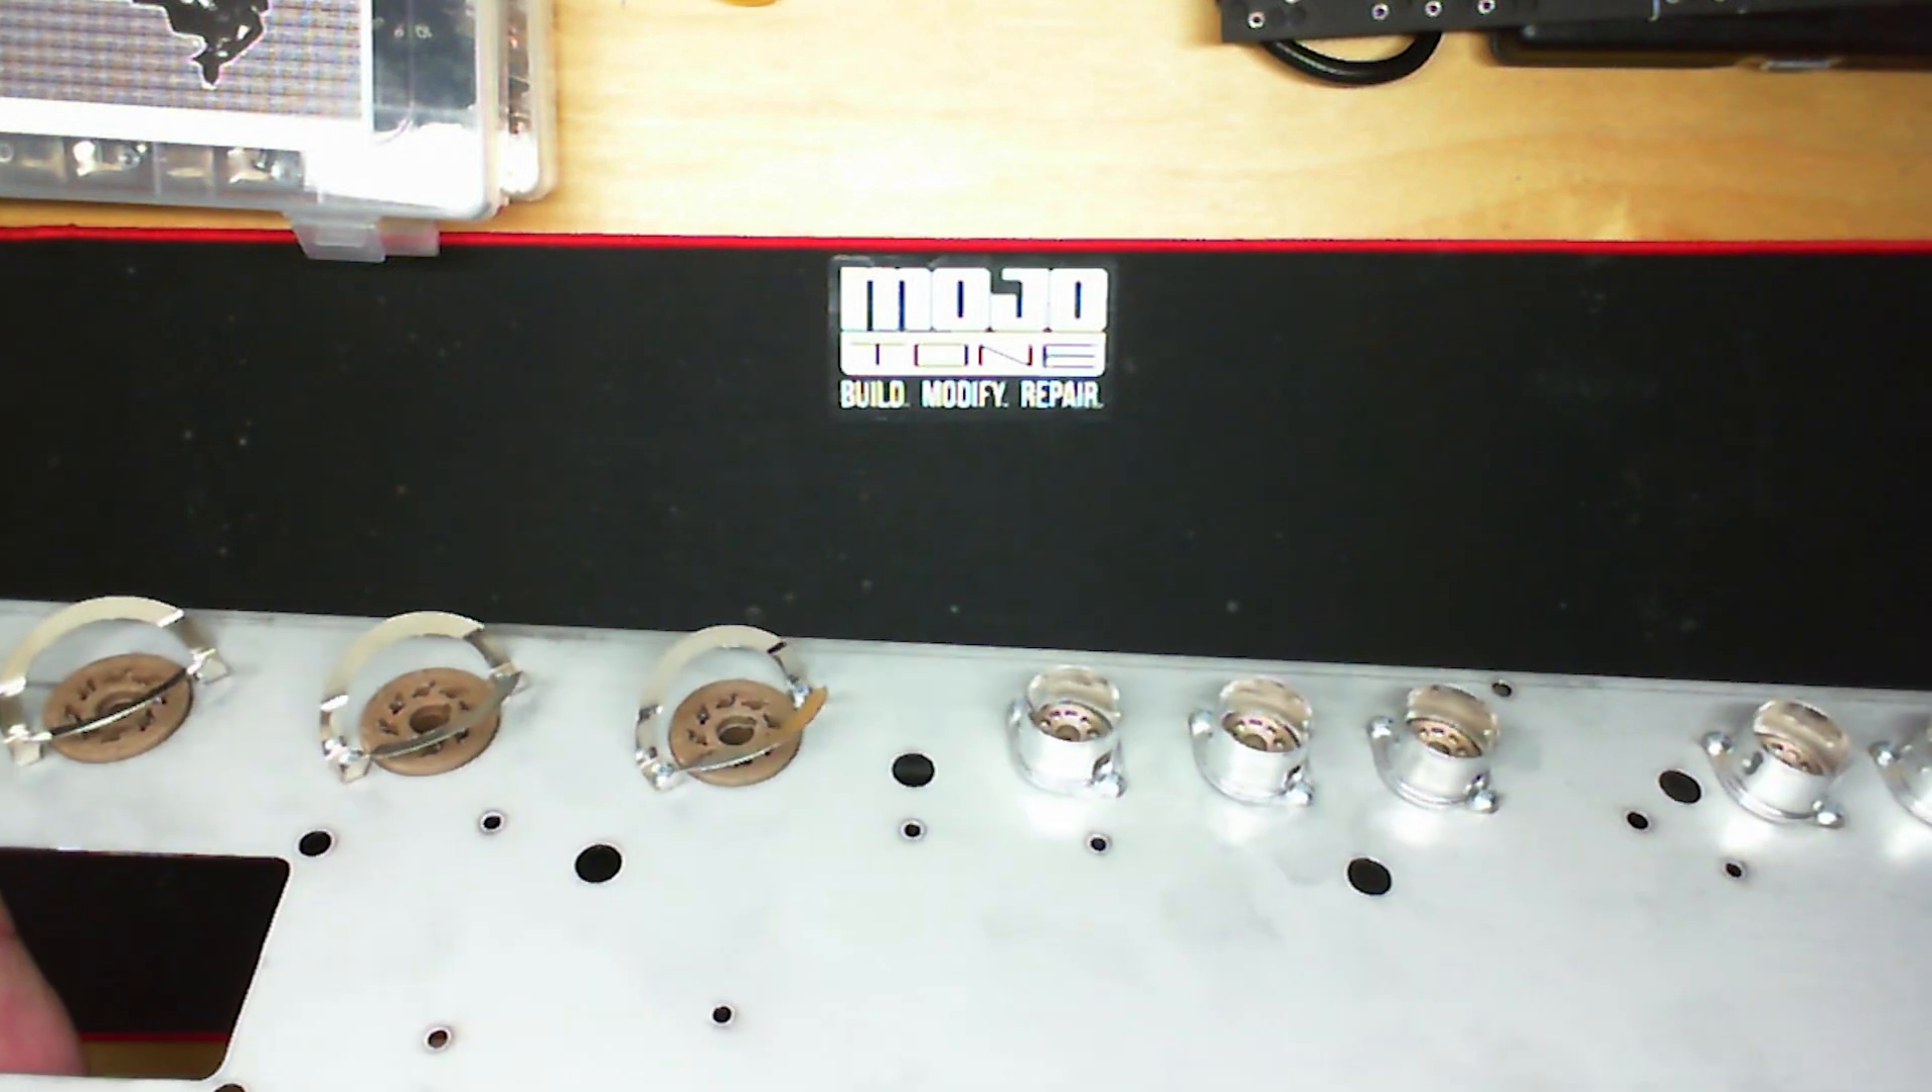I have all the tube sockets in place.